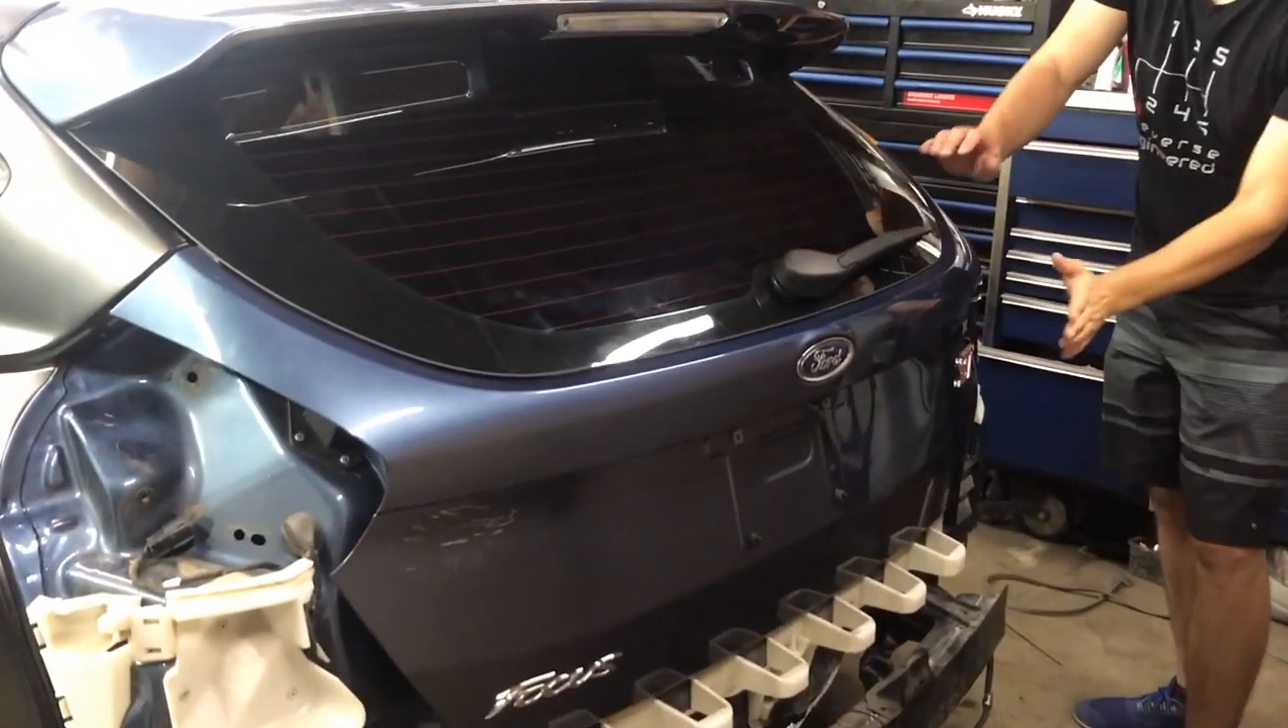Also got a few badges here on the back of the trunk that we have to remove.